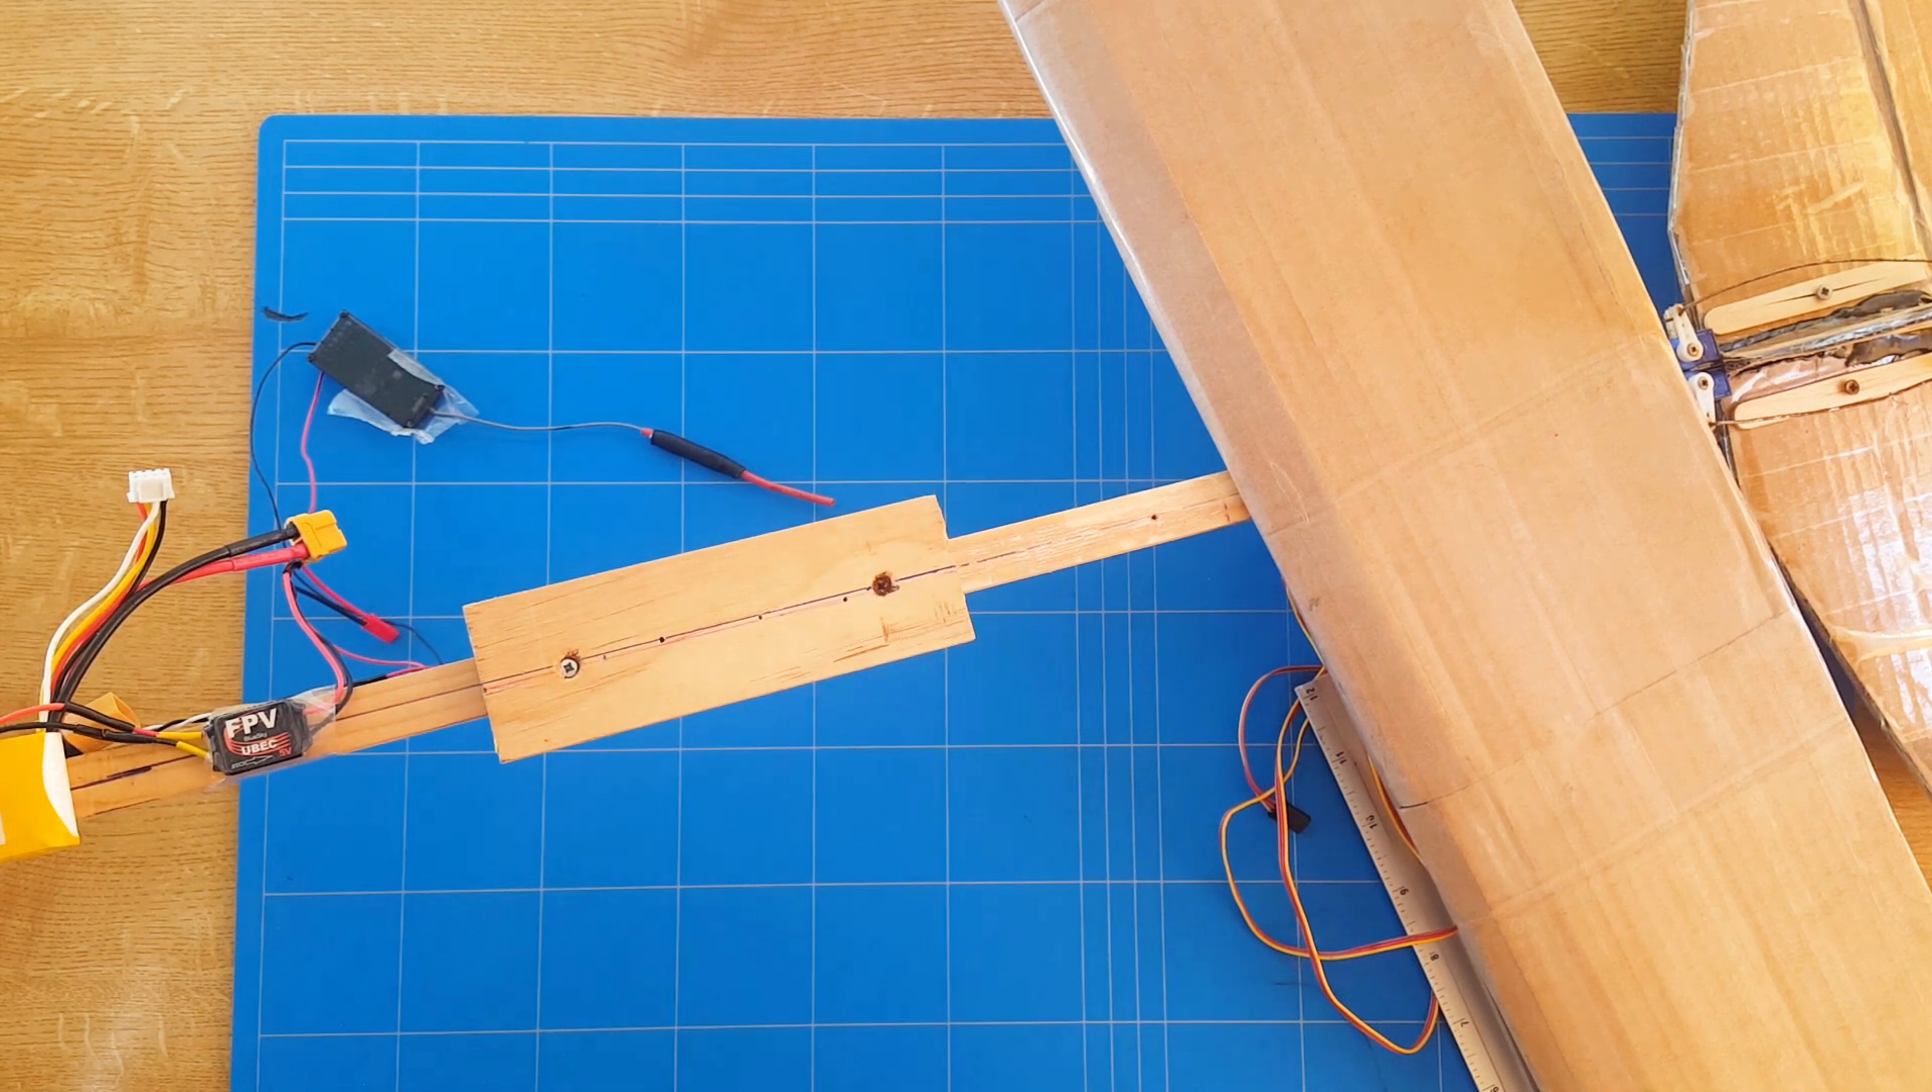So we added the main wing support And we added some hot glue and two screws.